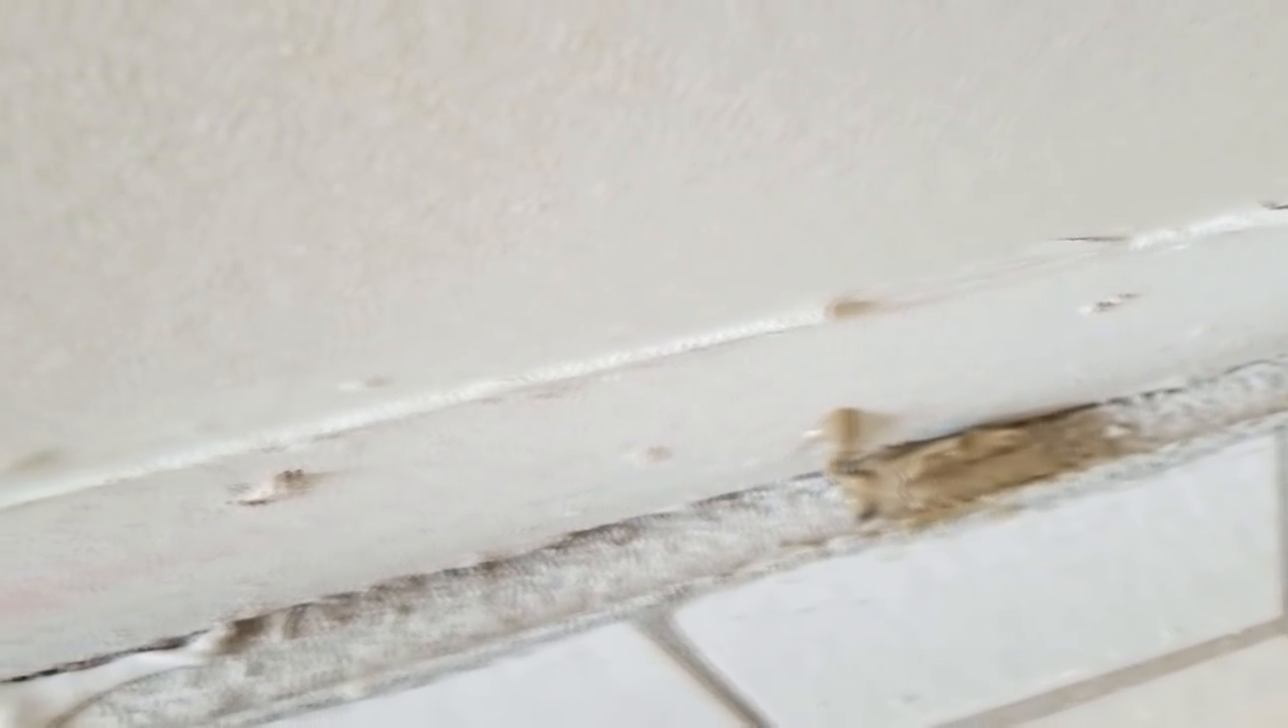You can see the builder left almost a three quarters of an inch gap because they tiled up to the other baseboards instead of tiling up near the wall and putting the baseboards on top.